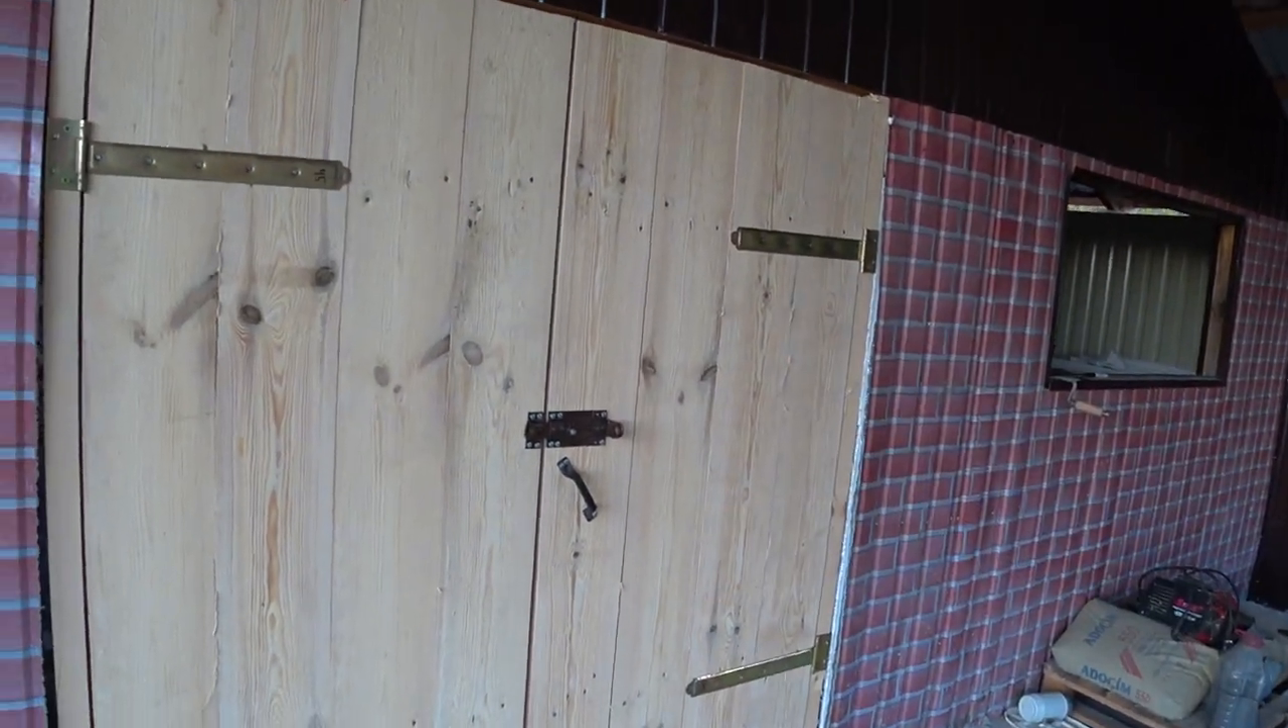Все замки щеколды поставил и ручки даже поставил.